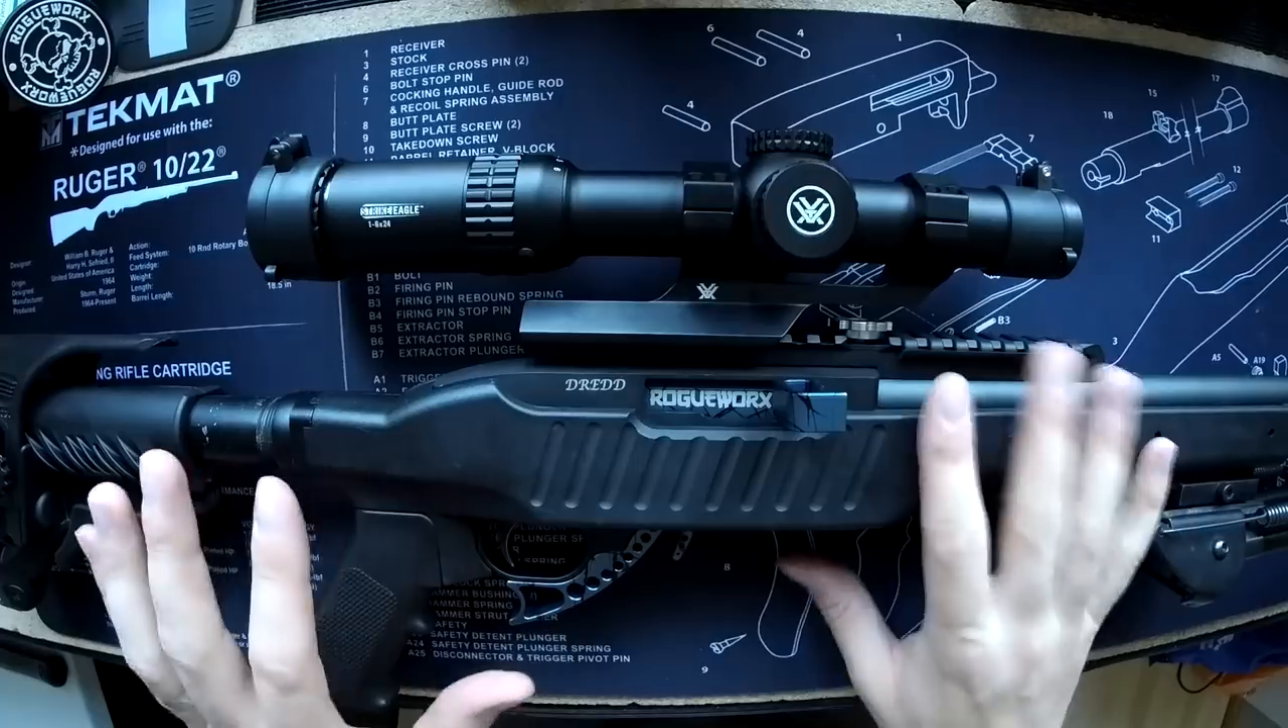Okay so this gun is back together.